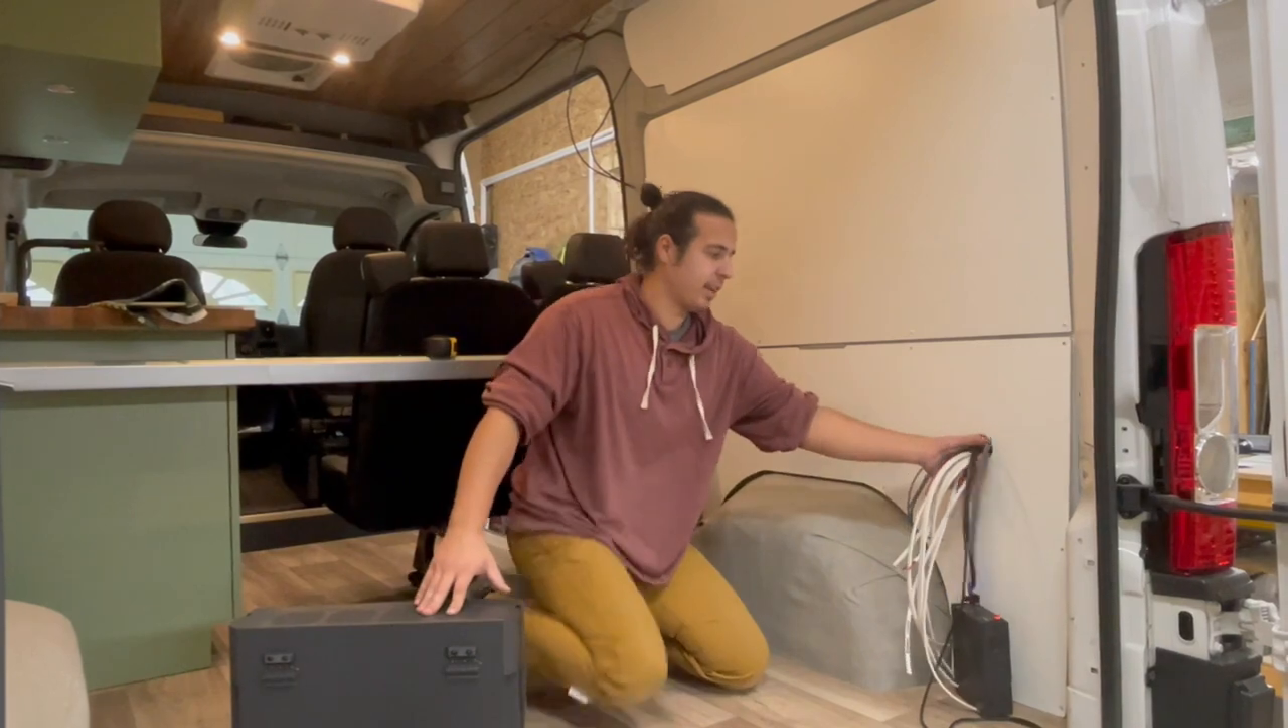Um and then what we're going to do we've got all of our wires like roughed out of the van in this corner right here so this is where our distribution panel is going to go.